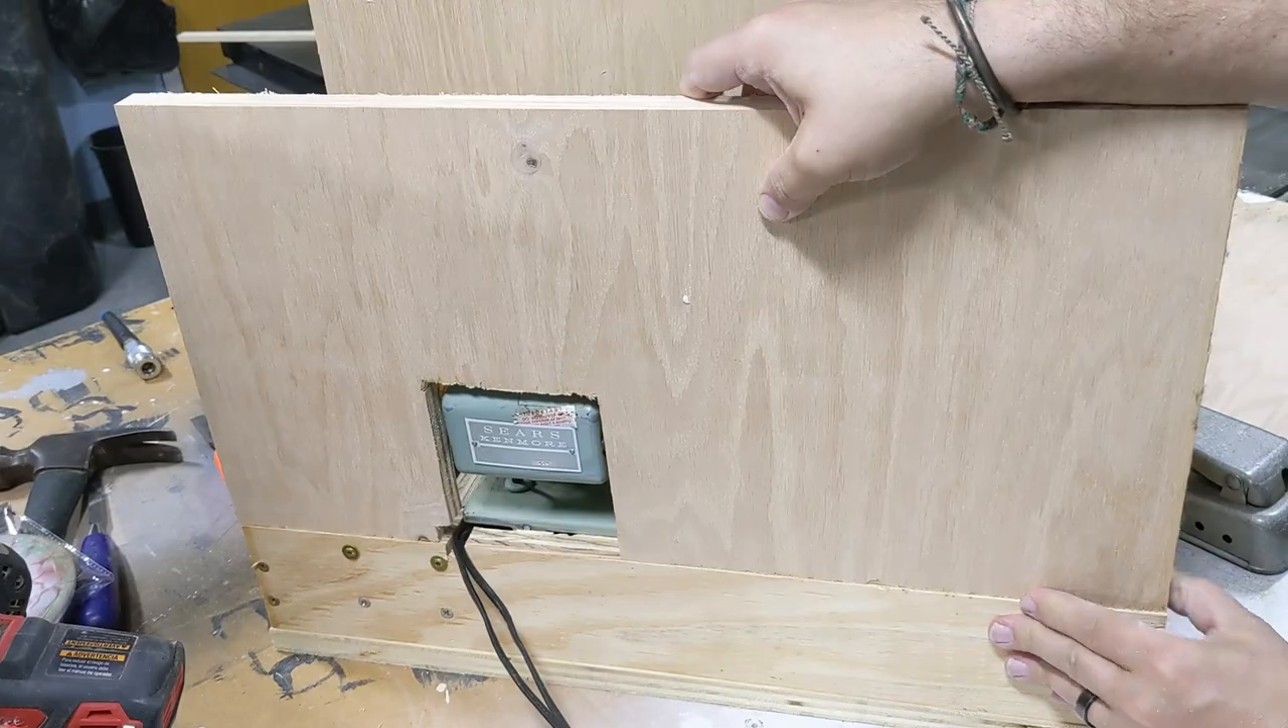Lo and behold, look at that. Perfect clearance for the cables and the motor.